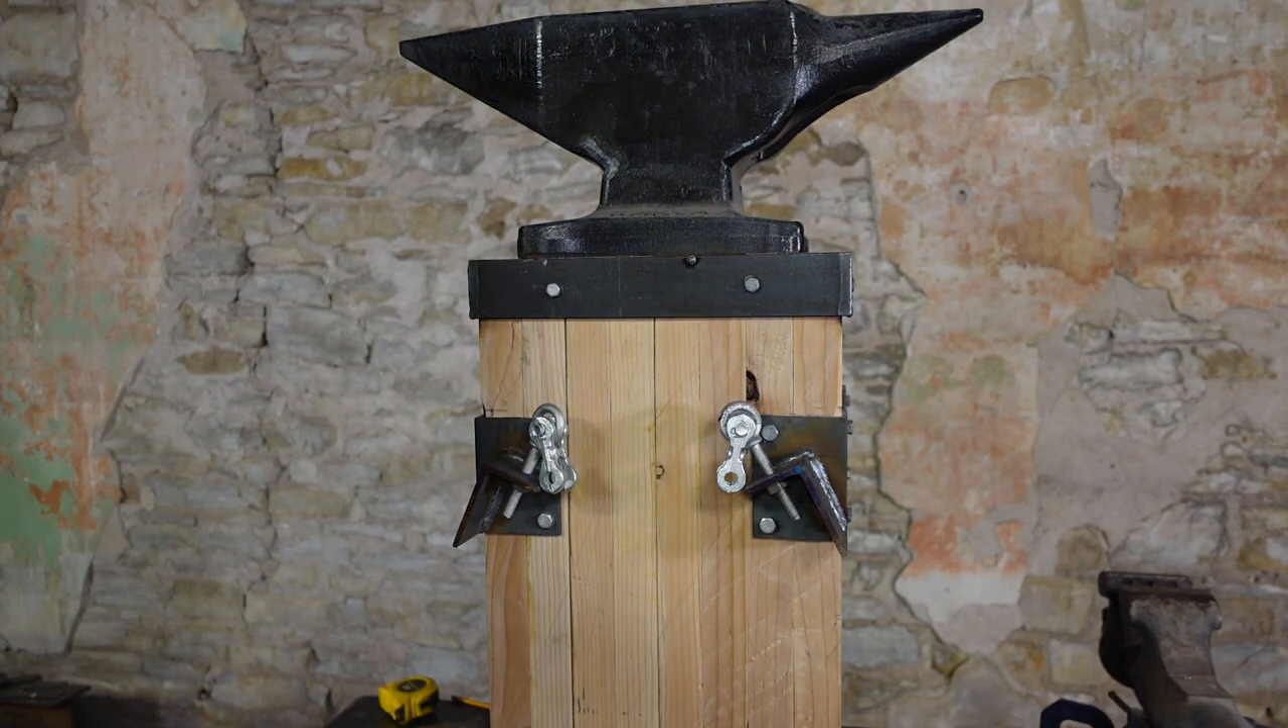I got some double clevises here to connect the chain to they're hooked on to some eye bolts here.